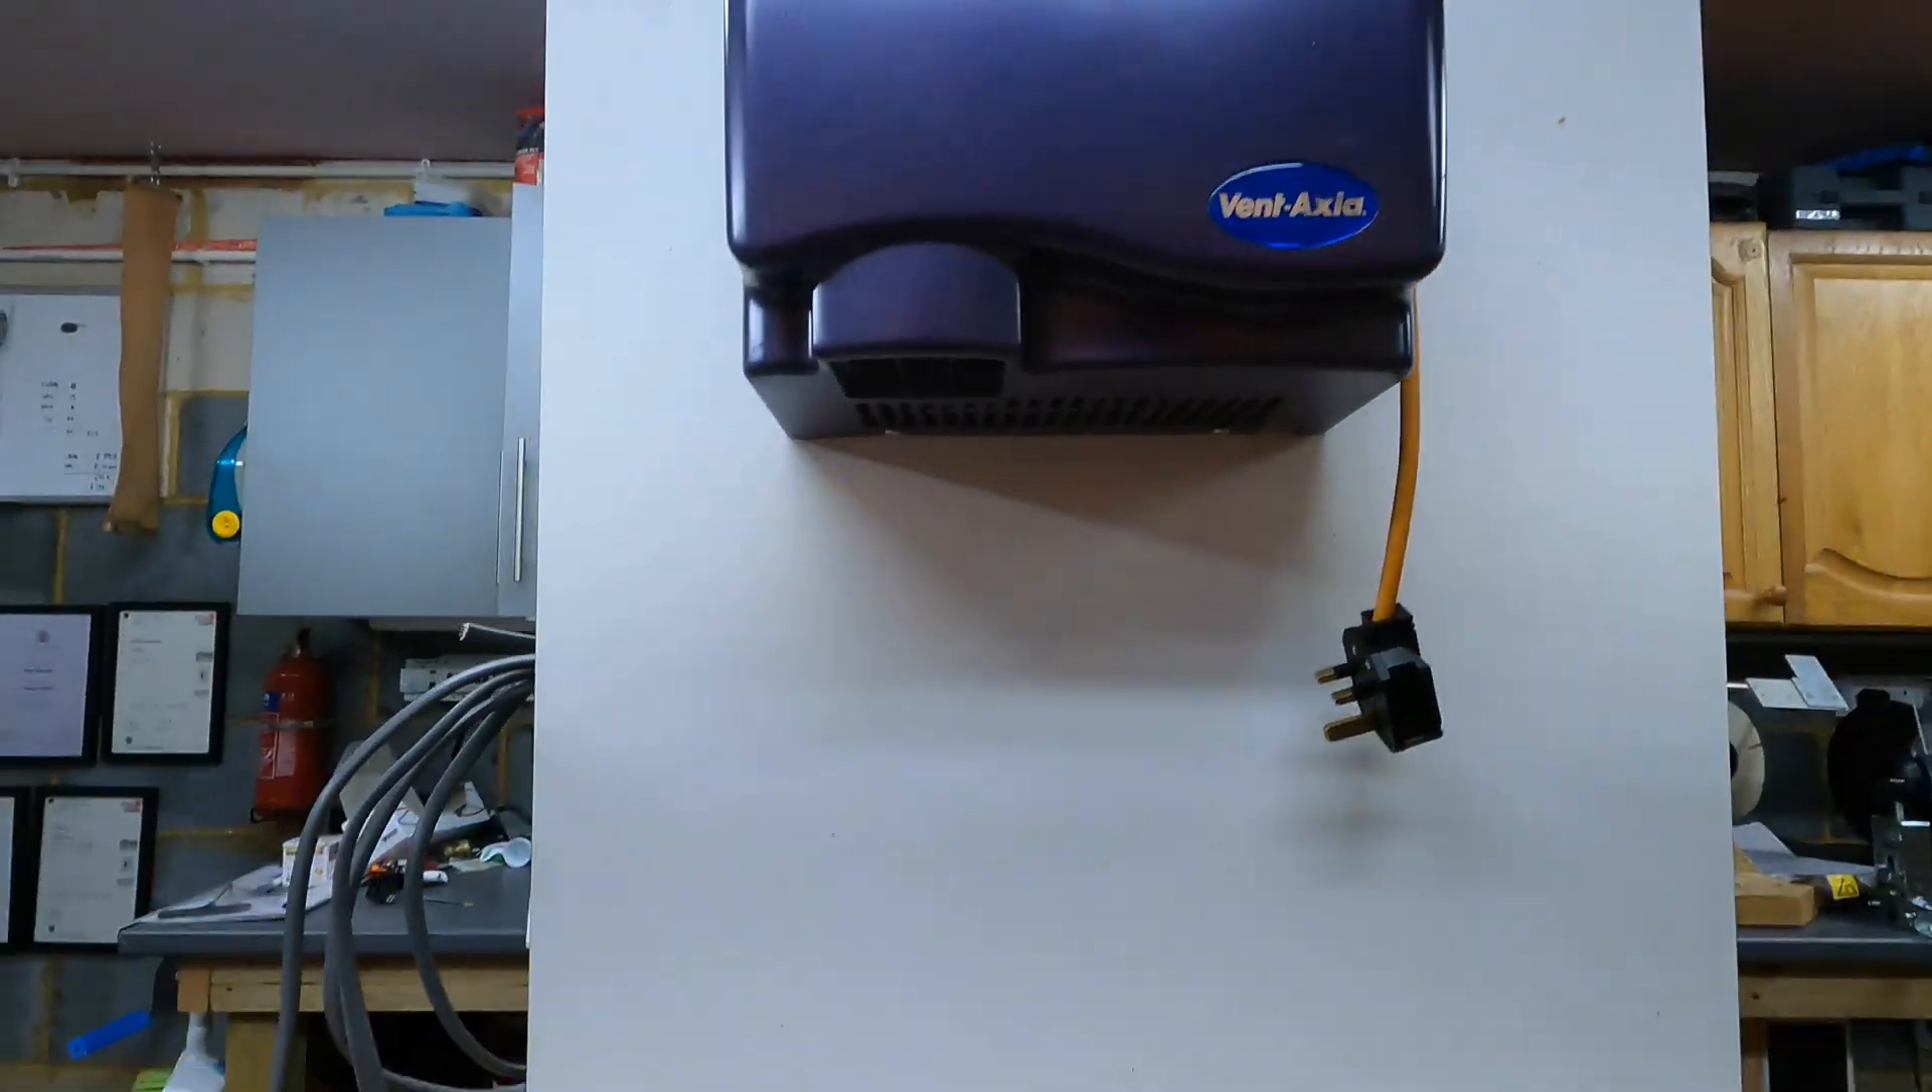So here's here's the hand dryer rig mounted mounted onto a board.